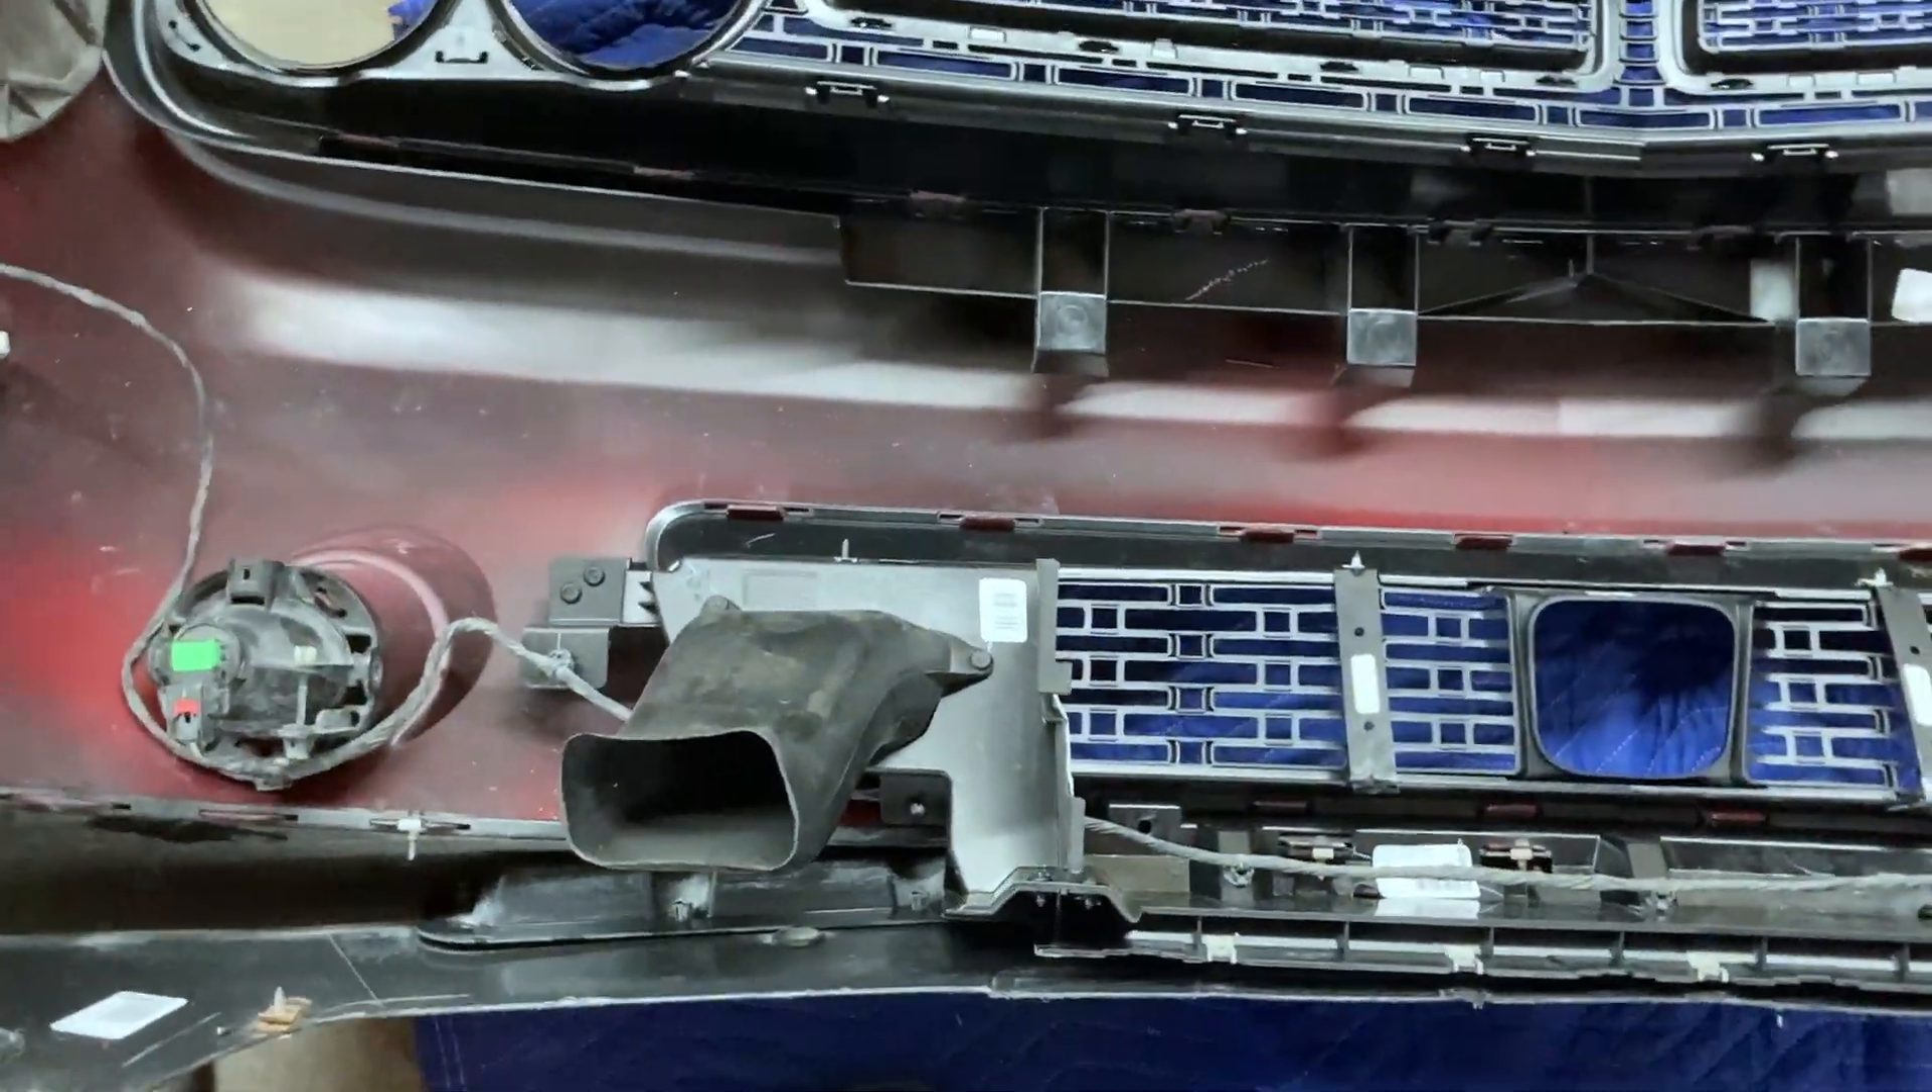Alright, it's been a few days and I finally got that last piece in, that little duct right there.